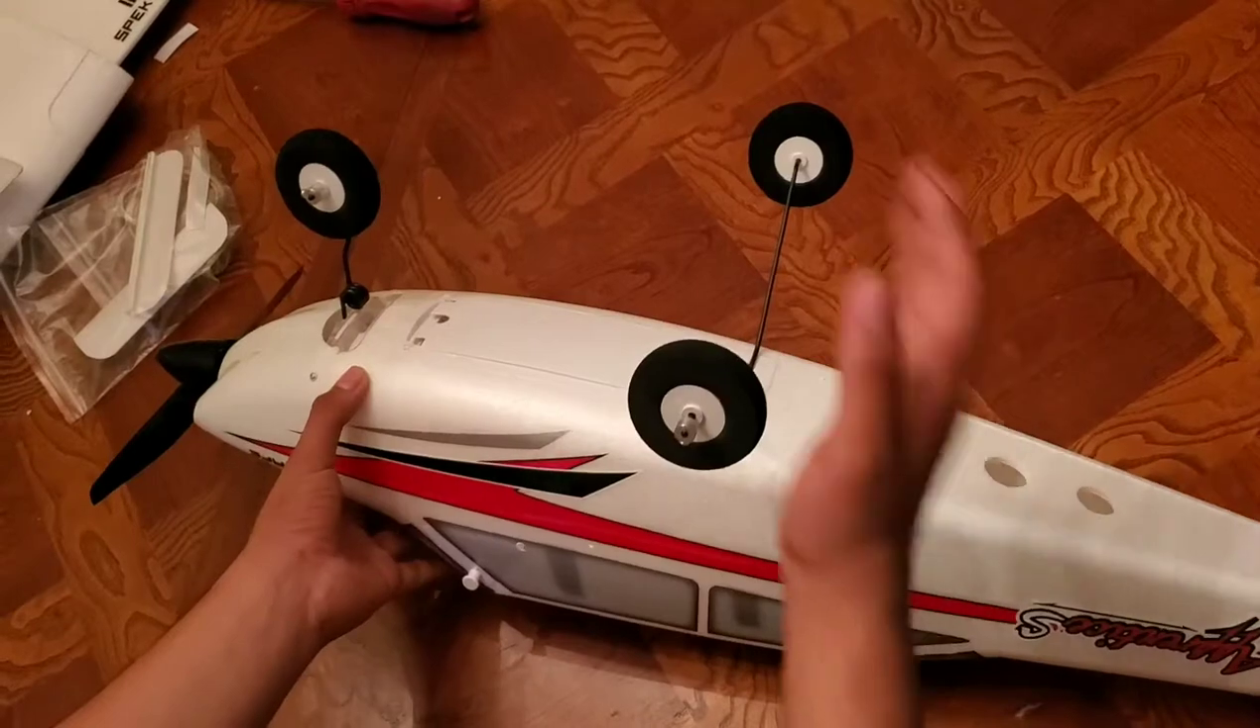So the landing gear installation is completed and here's how it looks.